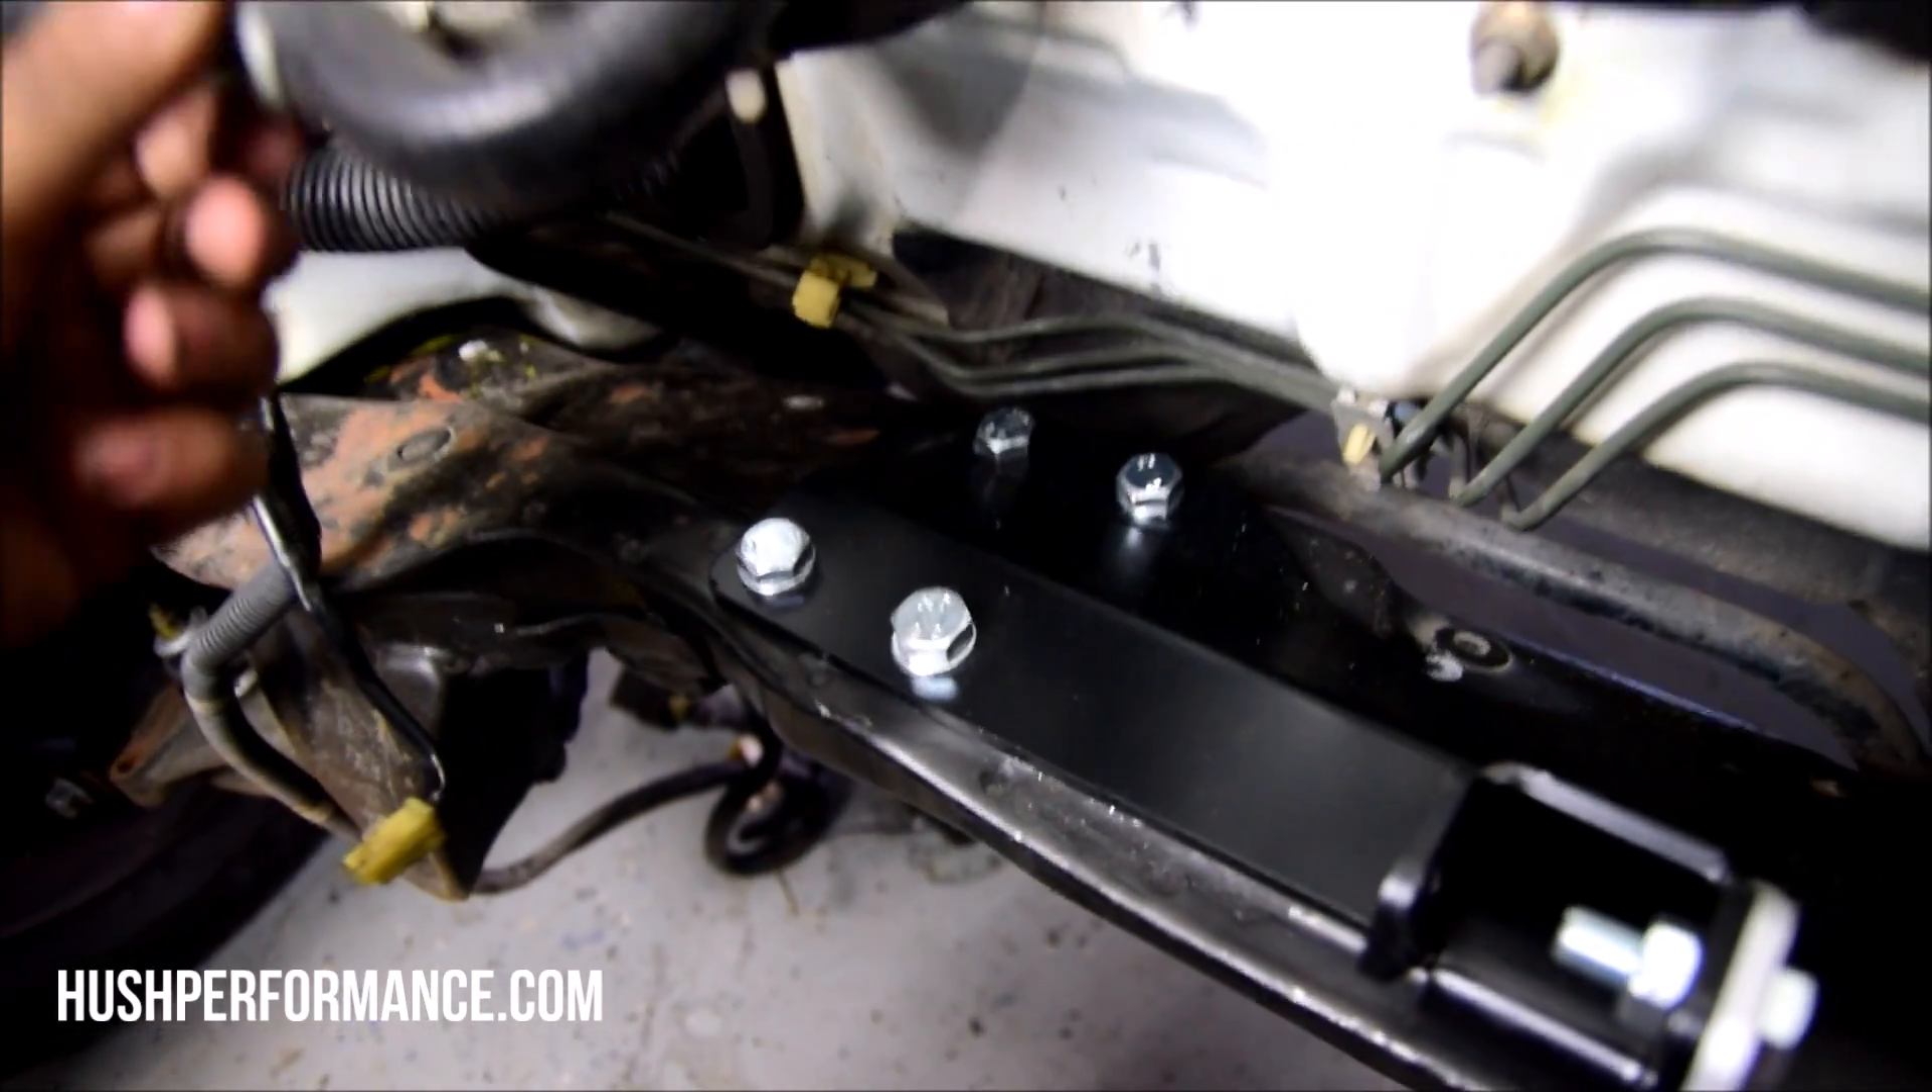The bracket is now mounted on our rear cross member and you can see that i put all four bolts in there.